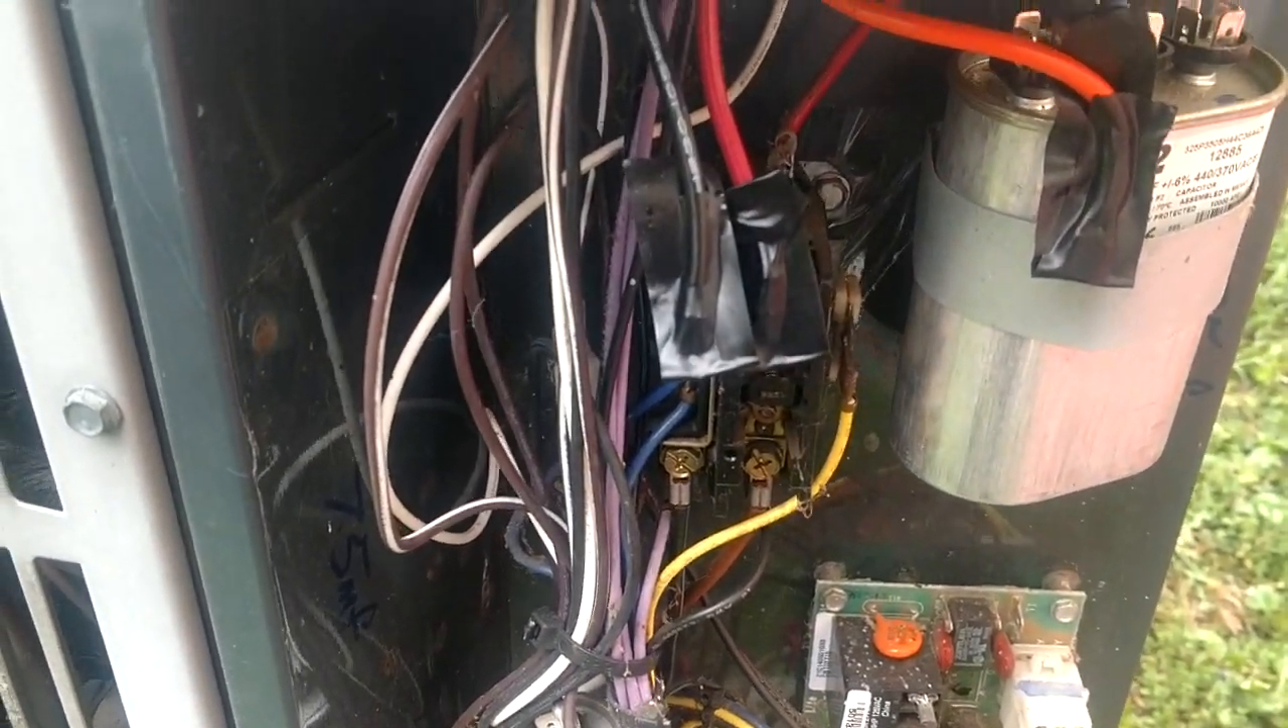We just went ahead and taped our wires up there just to make sure nothing creeps down and touches.